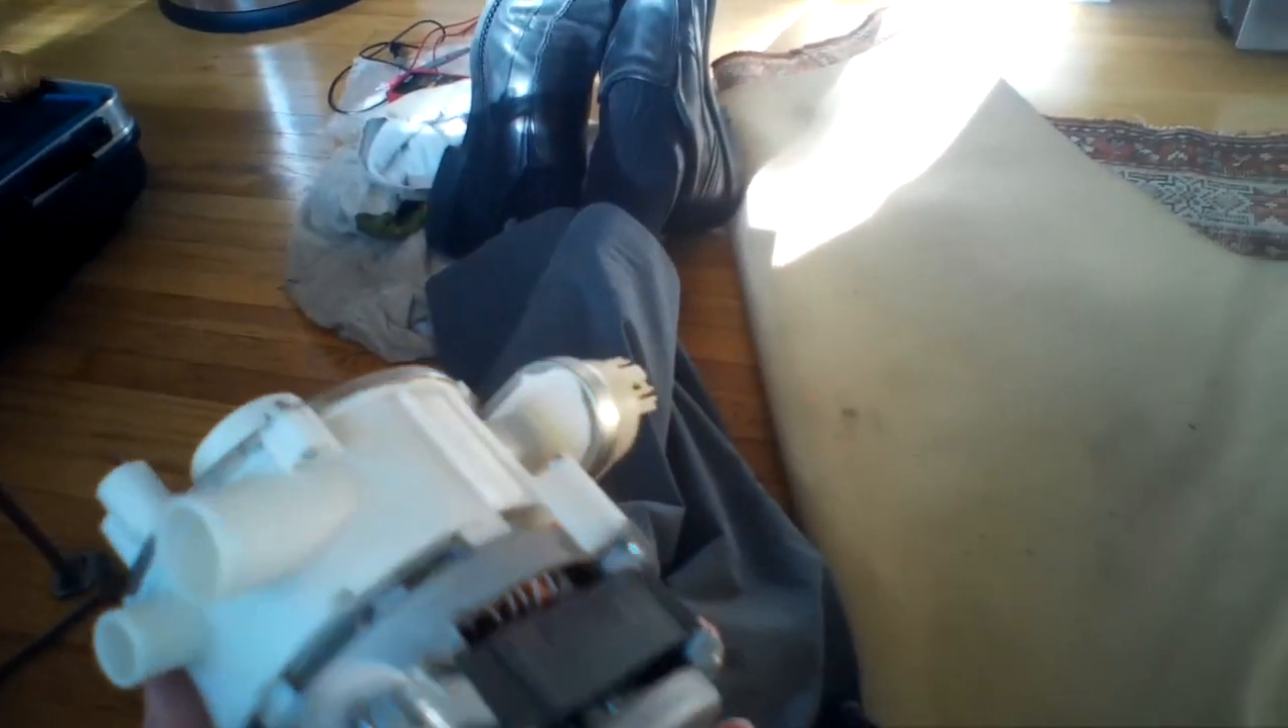So we had to take the motor out.